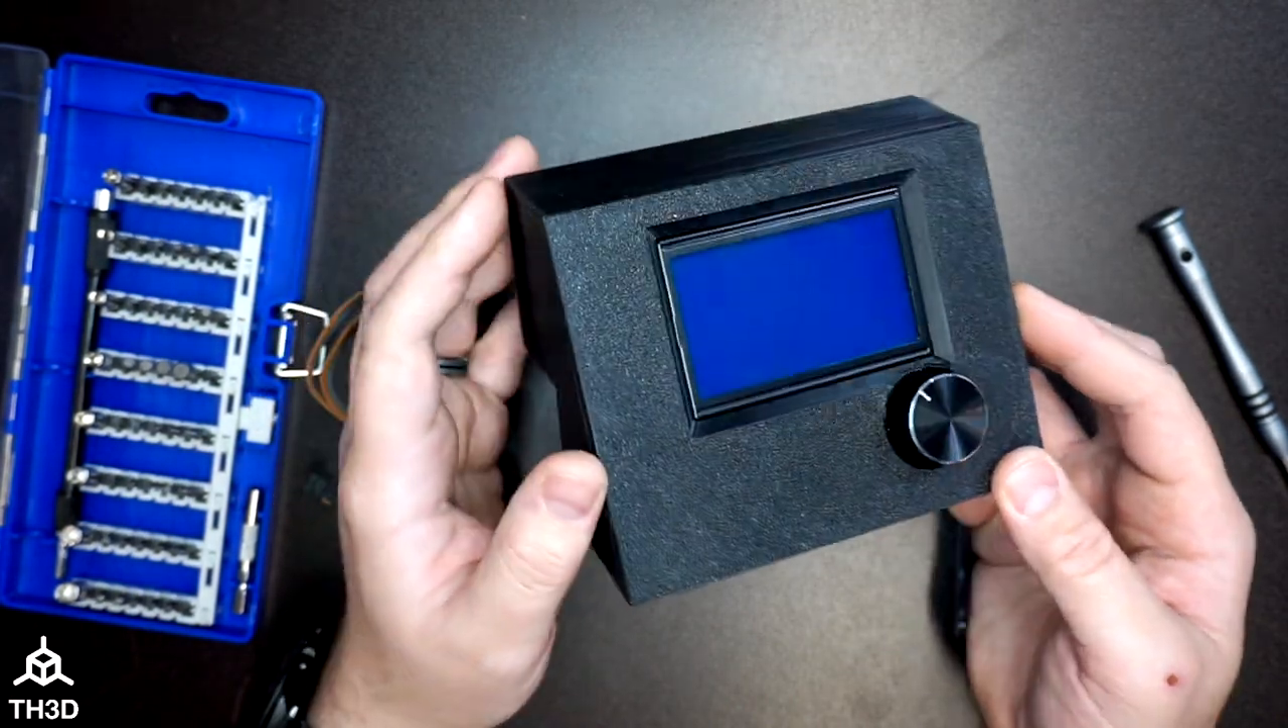So this is our fully assembled LCD housing.